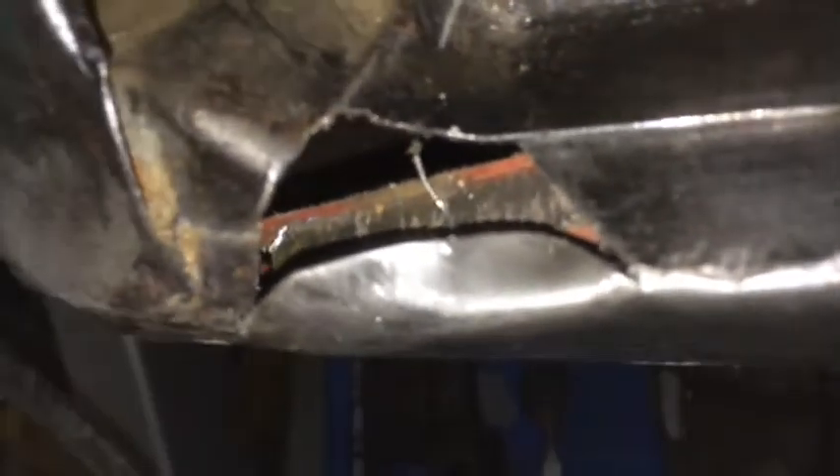There's a little hole here that the patch panel doesn't go big enough.